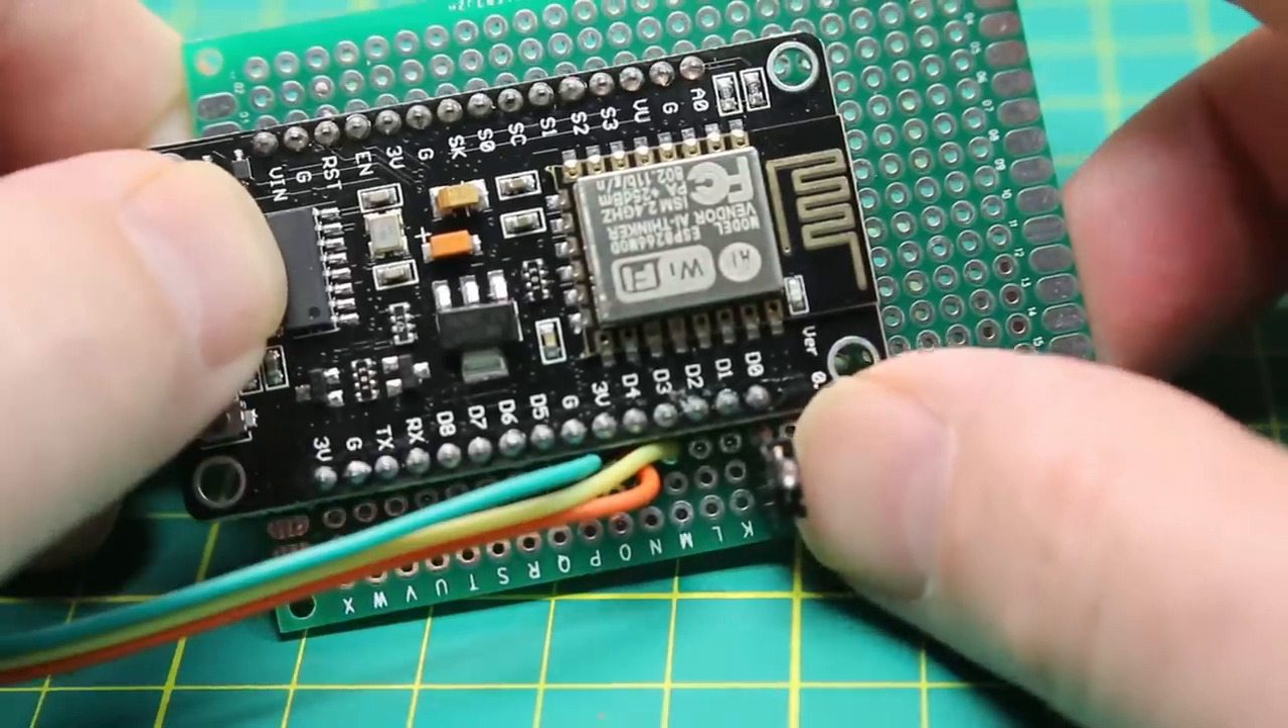We have the three wires from our DHT 11 going in which is power ground and signal and we have this additional jumper.